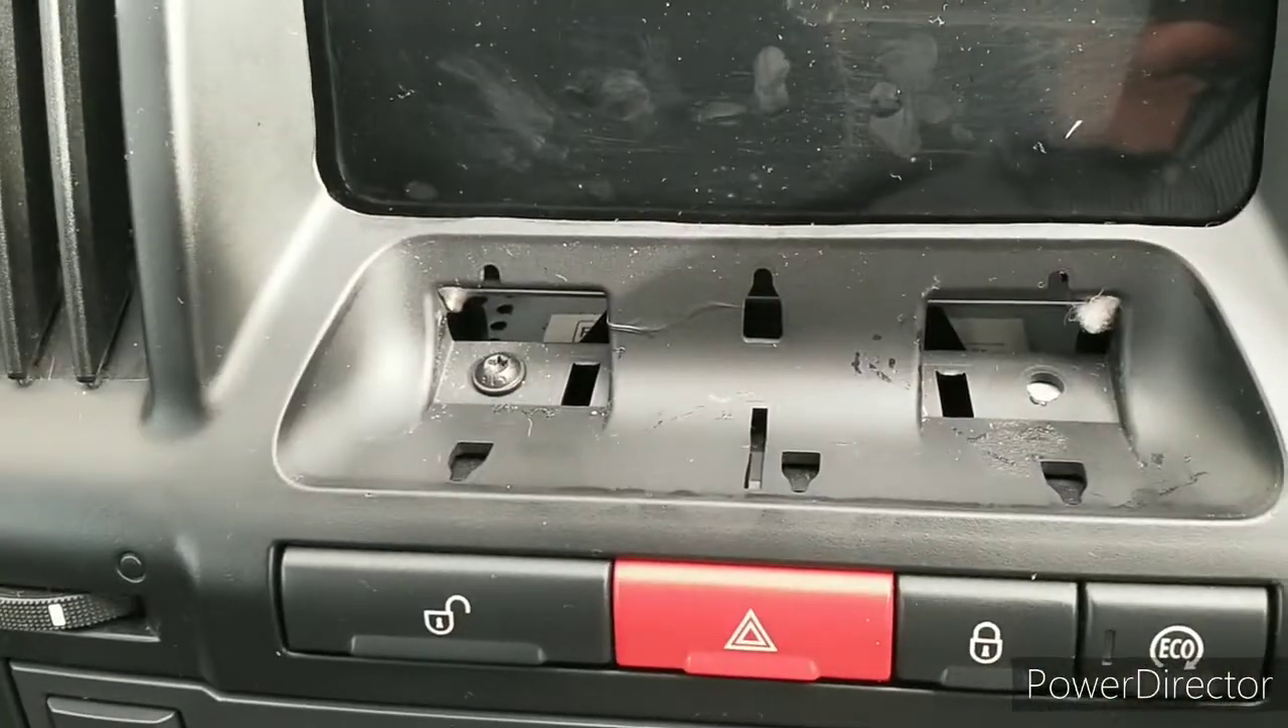This is where the screws are to remove the dash I've already taken one off.